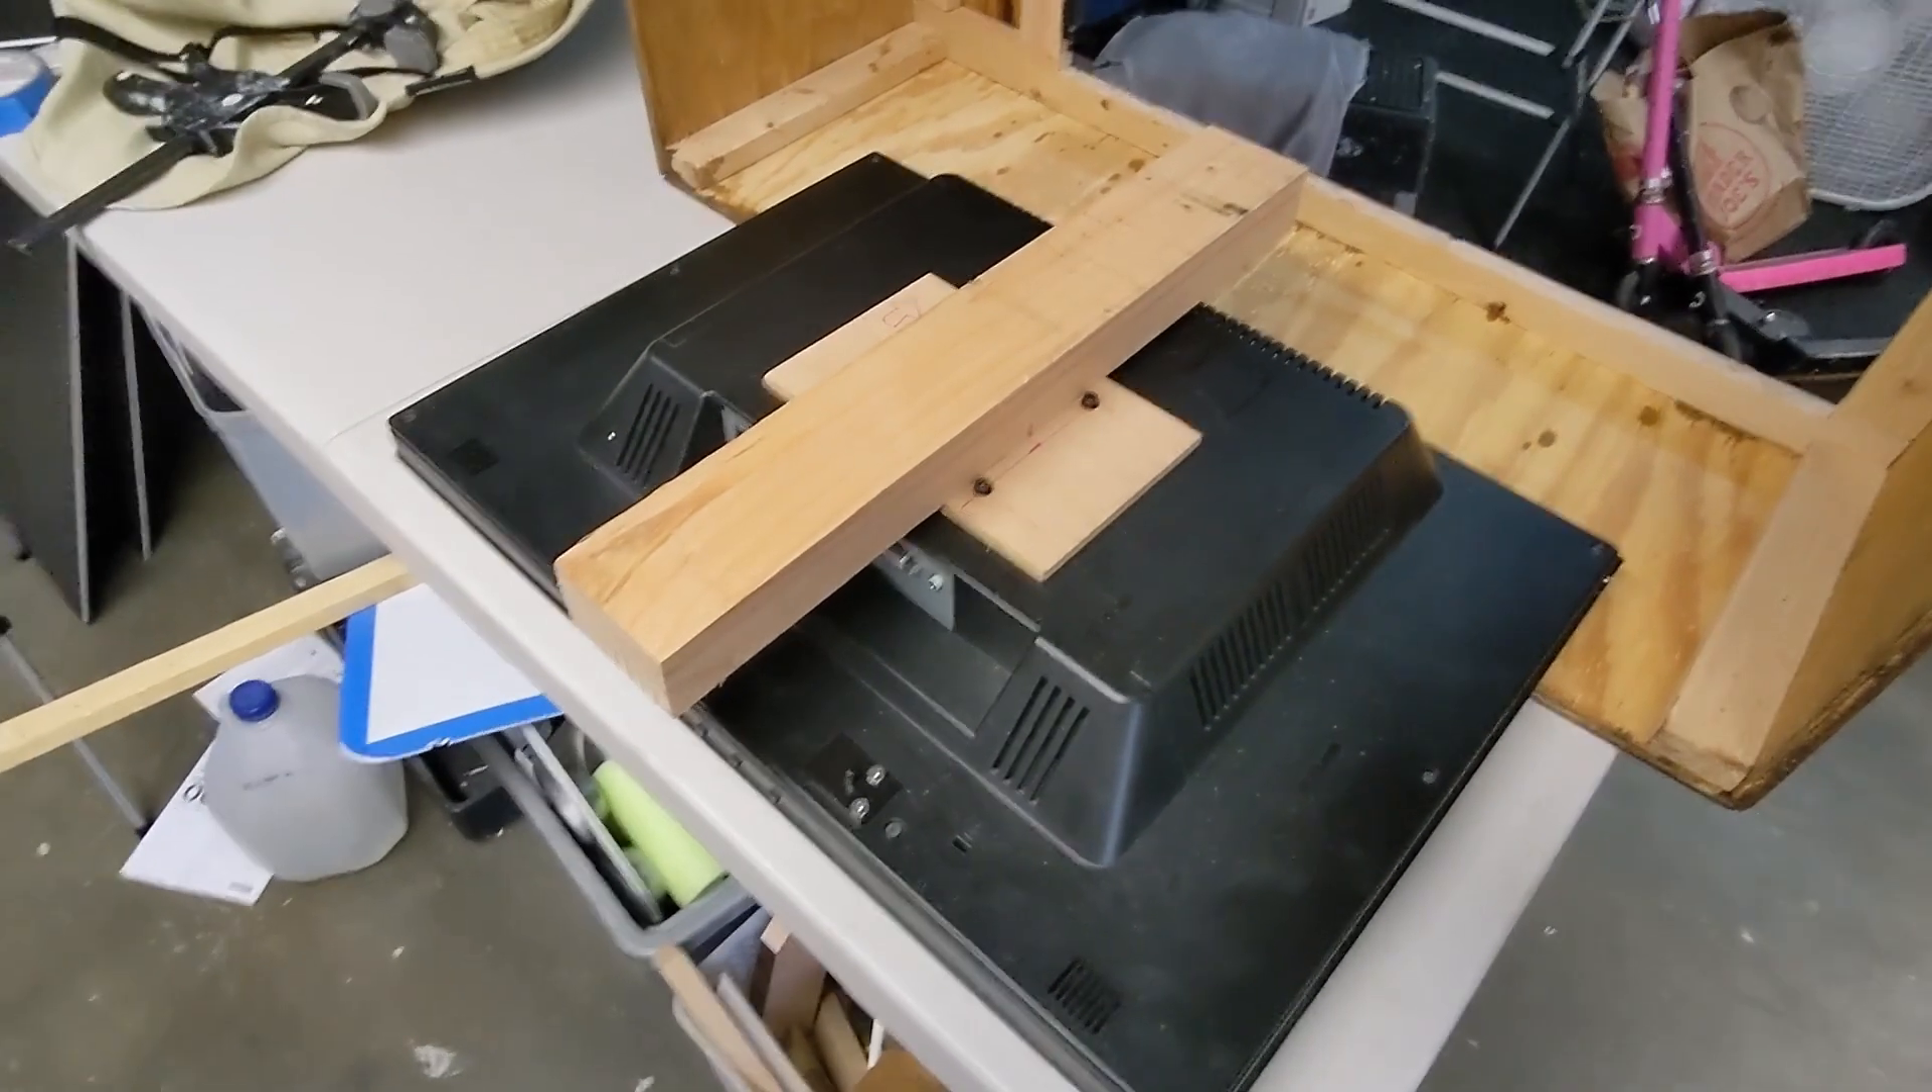Okay so i've attached the back piece and then attached the support.